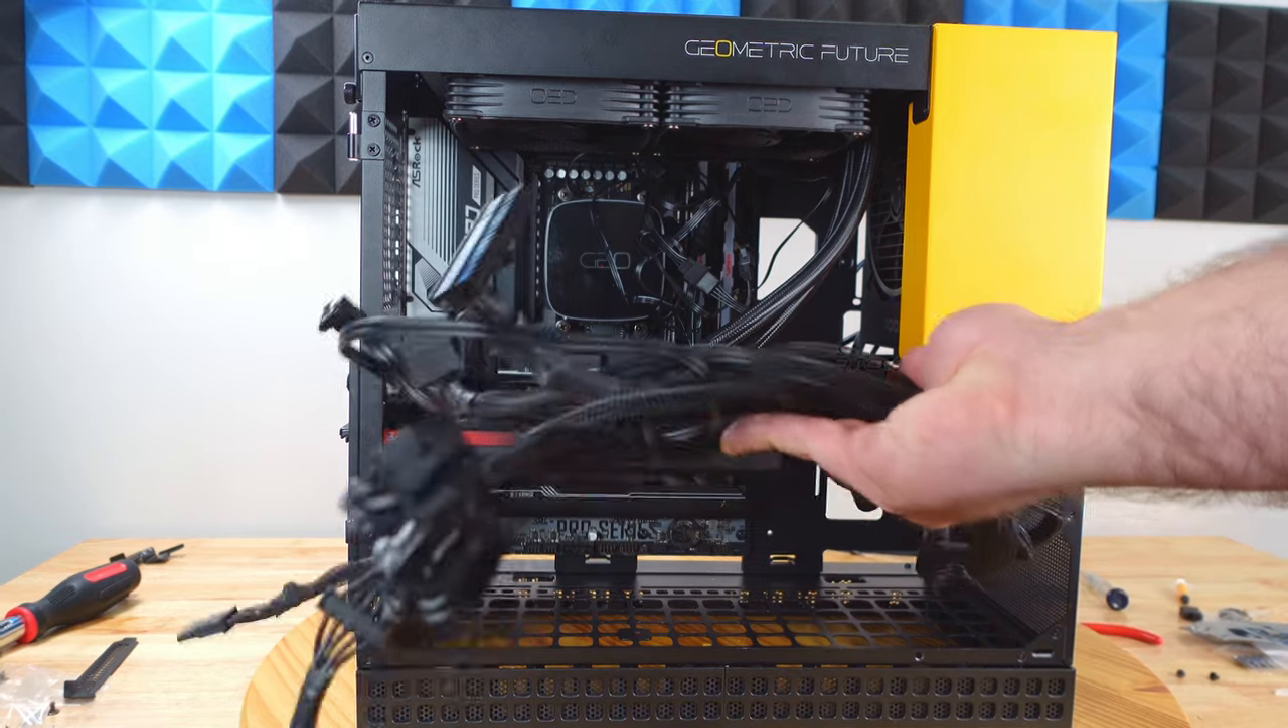So hardware wise we're done with the build now we just need to connect all the cables along the bottom.